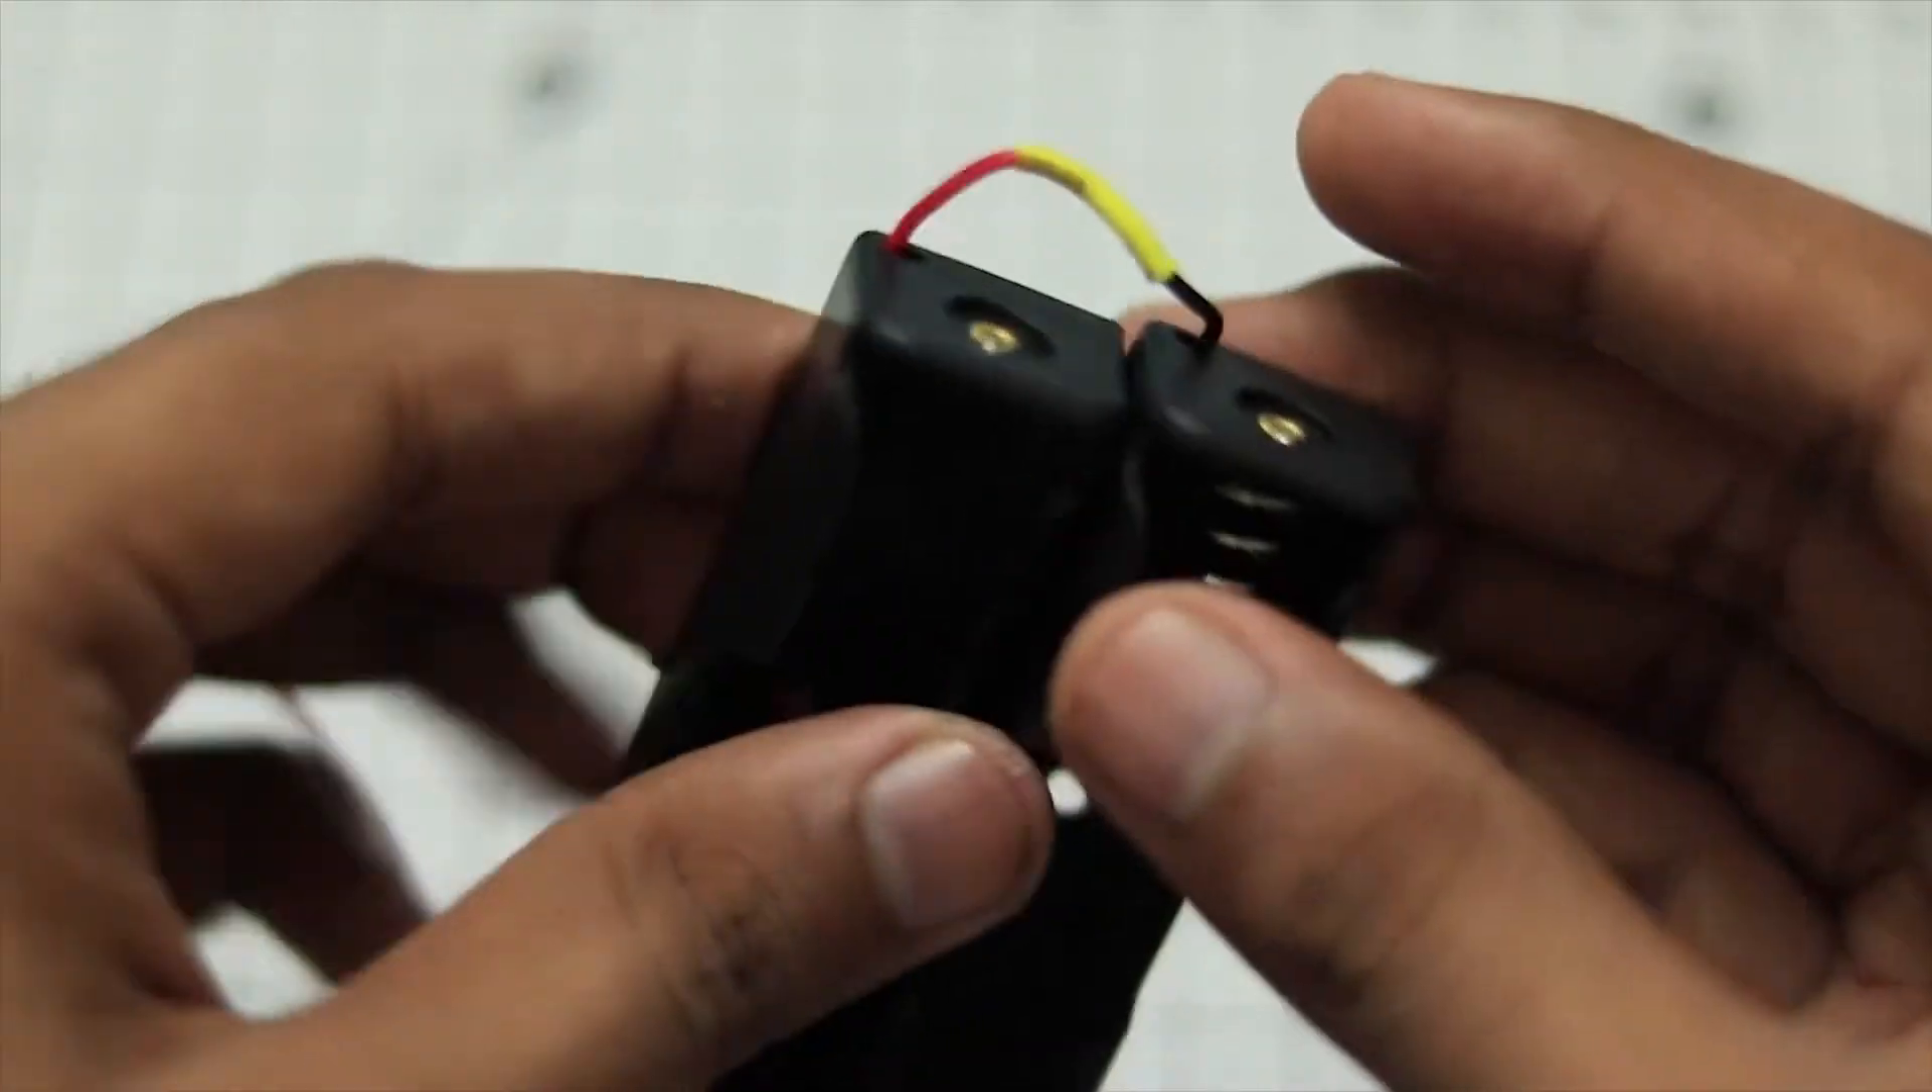So as you can see that I have connected the one negative end and one positive end.